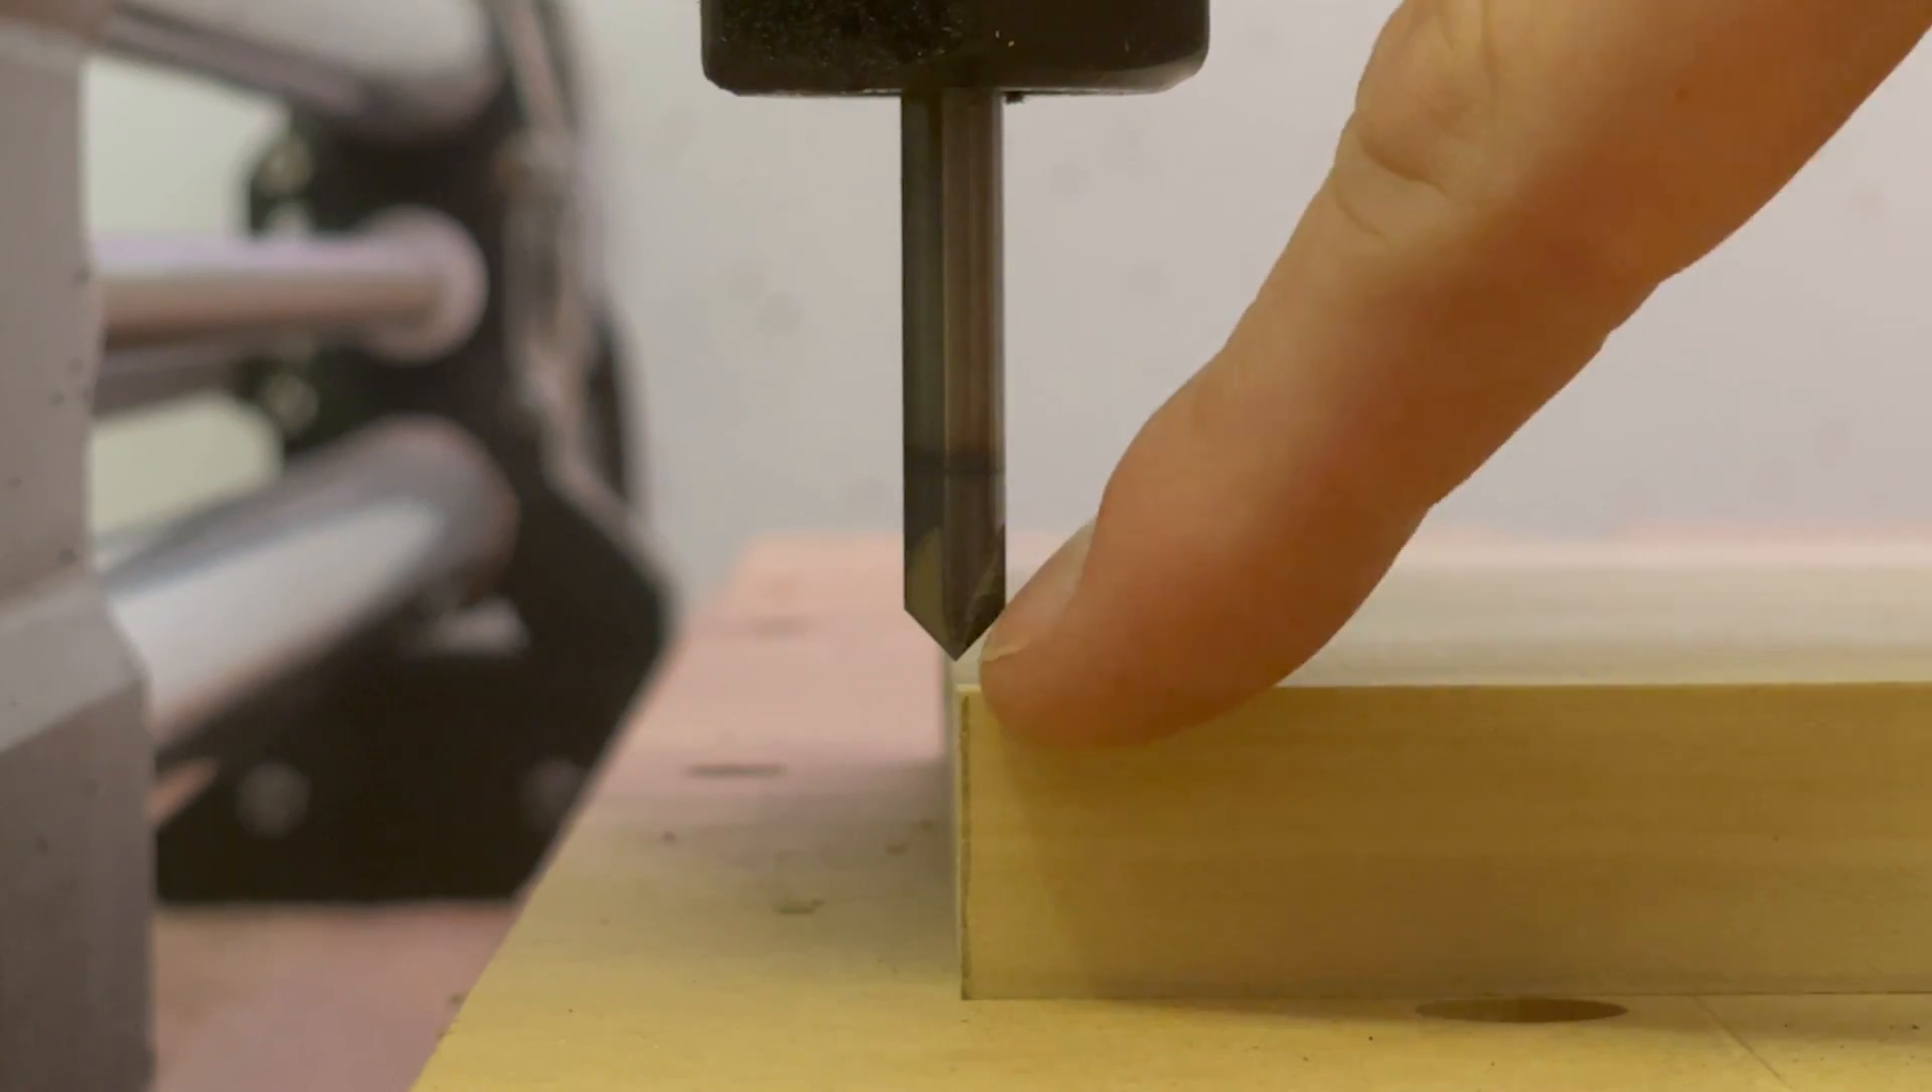To make sure I get the material within the machining limits, I put a v -bit in the collet and just lined up the left edge with the tip of the v -bit.